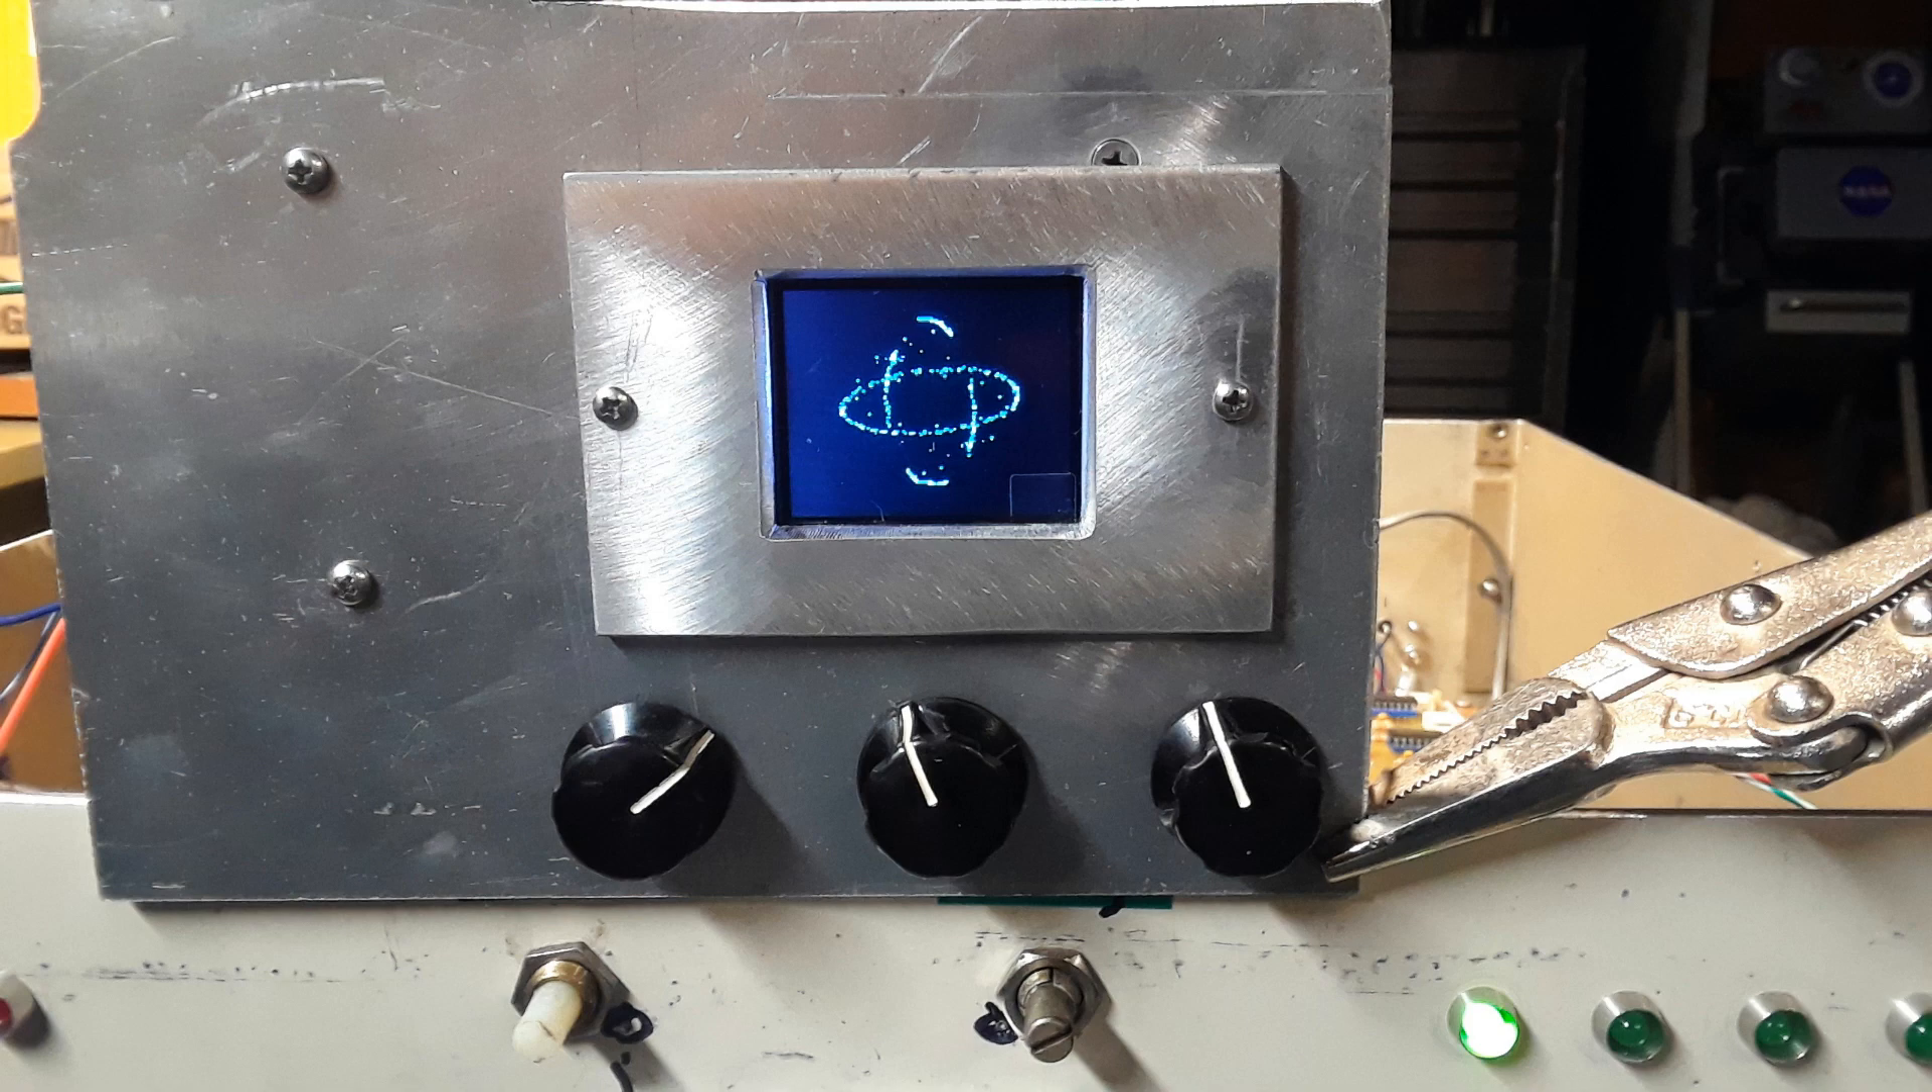So I made up a small bezel to fill in the hole around the display and I kind of just clamped it to the existing demodulator chassis hooked things up and testing it.